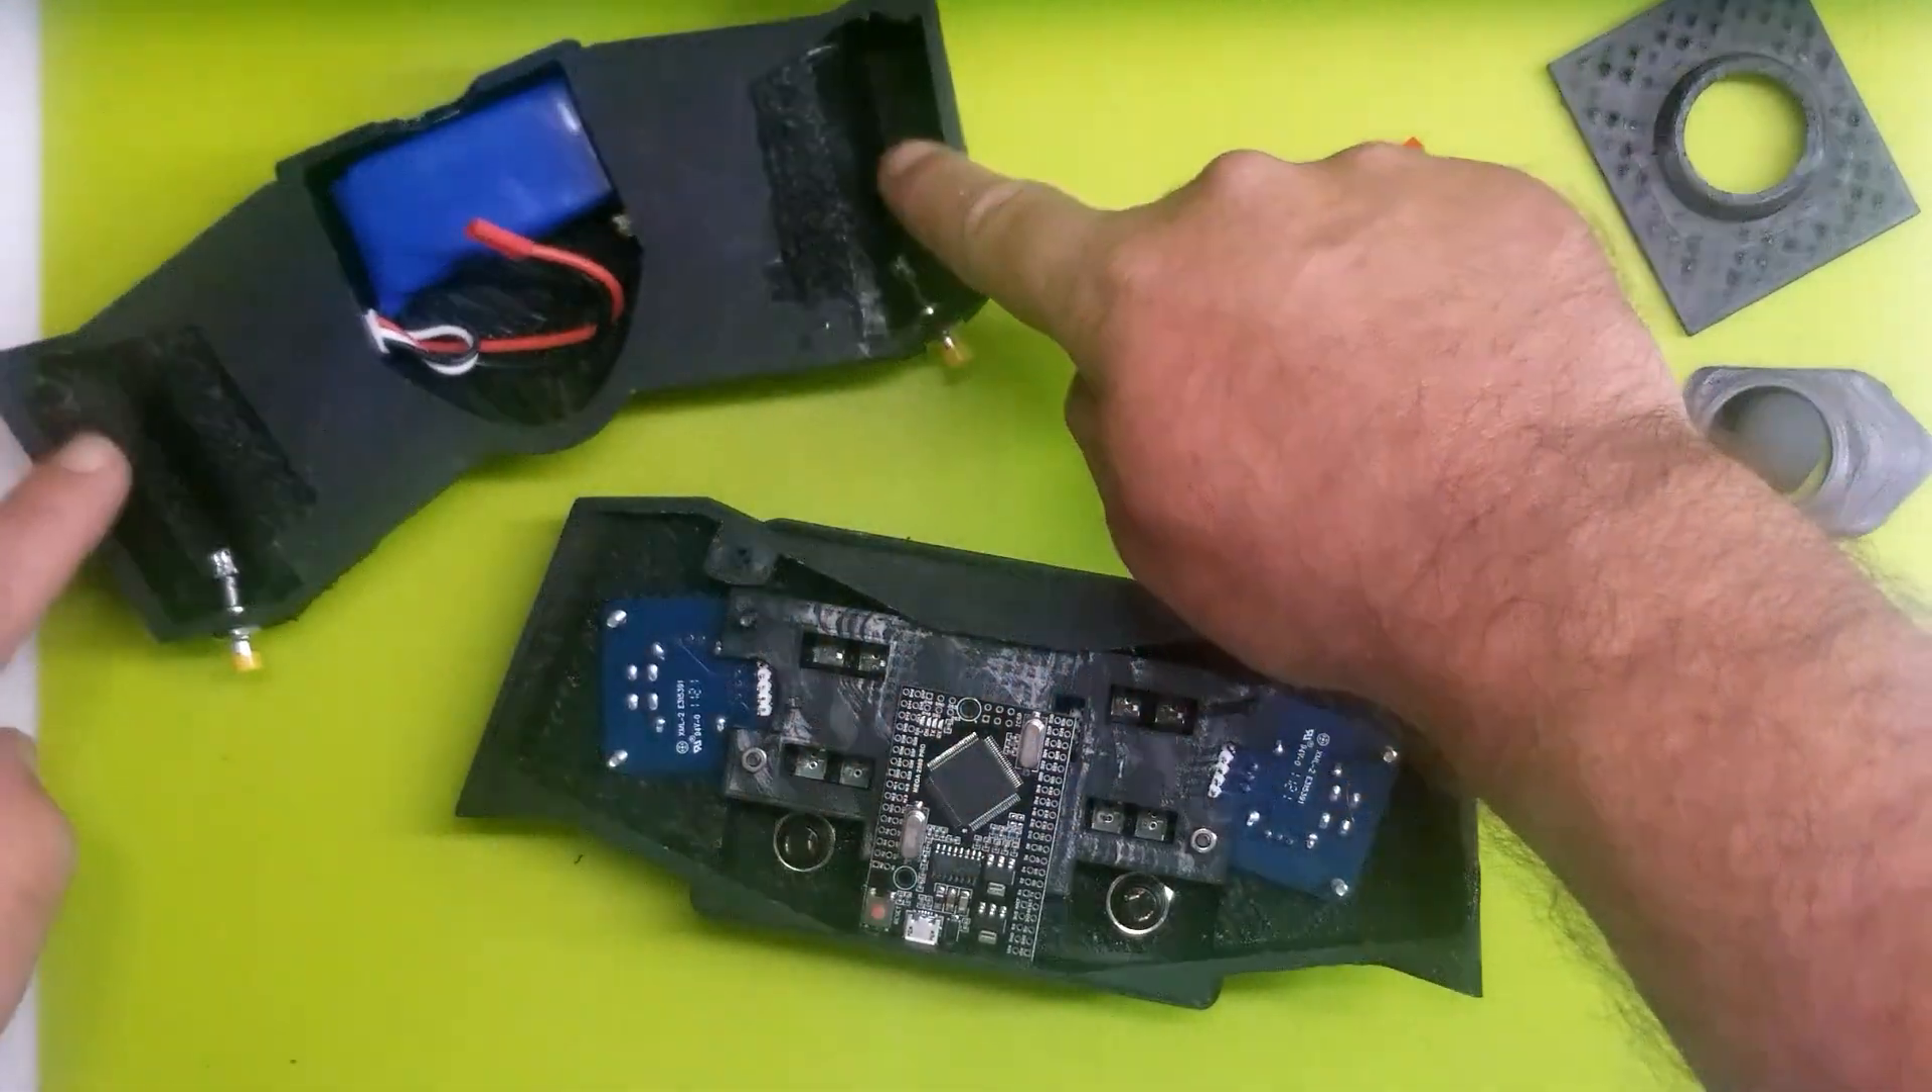As you can see batteries in here already.